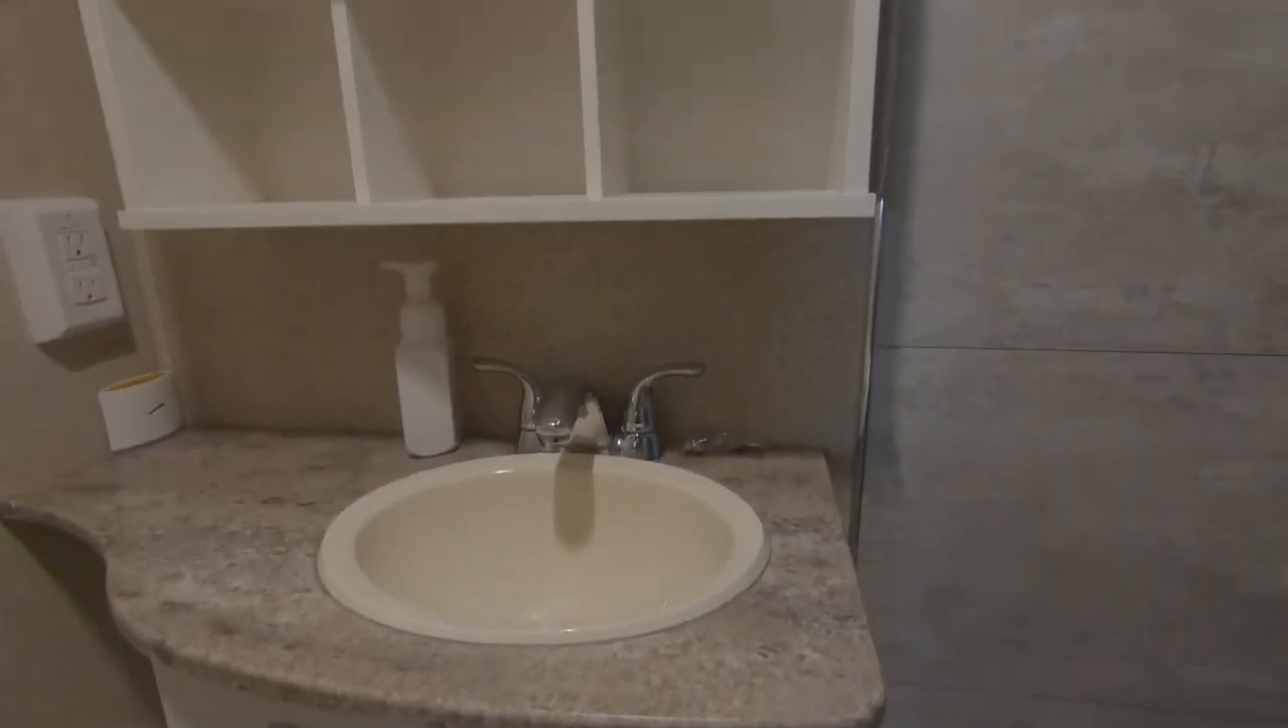The new faucet's on.